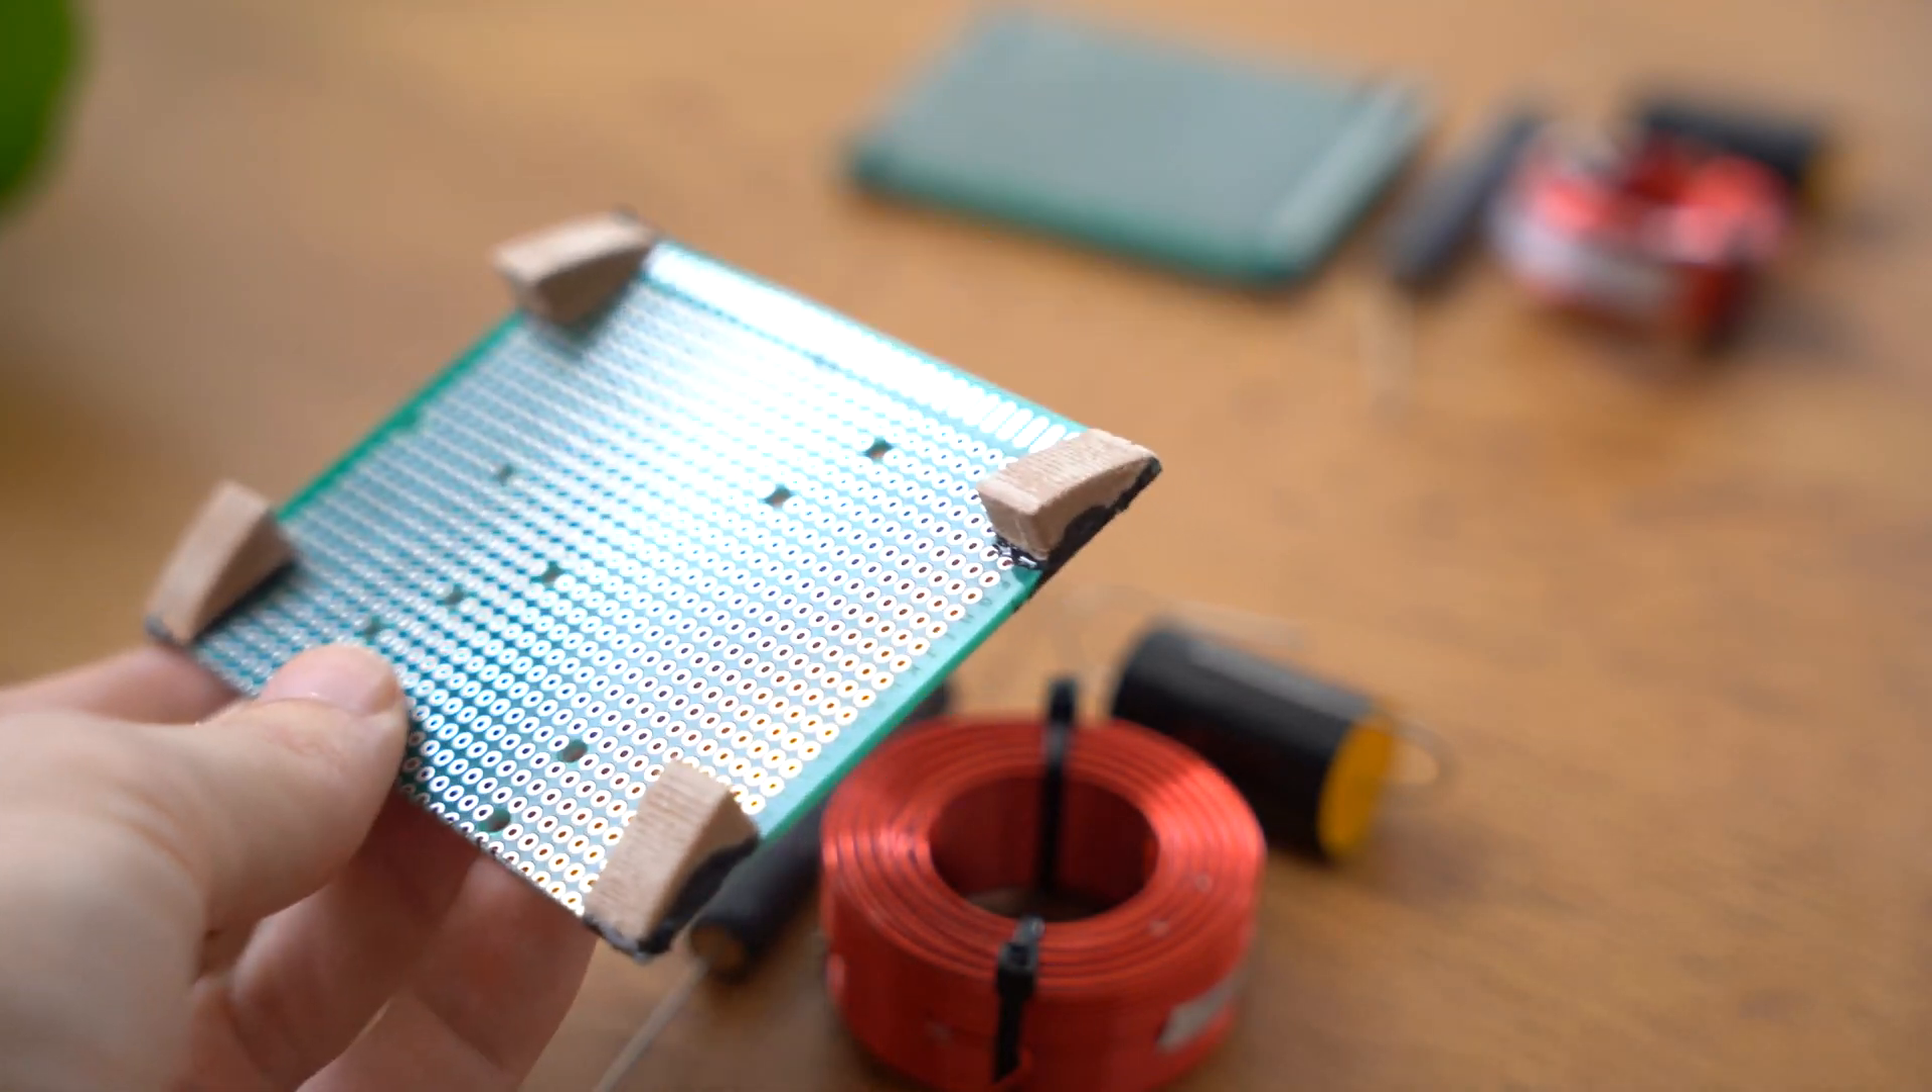On the bottom of the PCB board, I glued on some standoffs which matched the shape of the speaker for a better bonding of the glue.